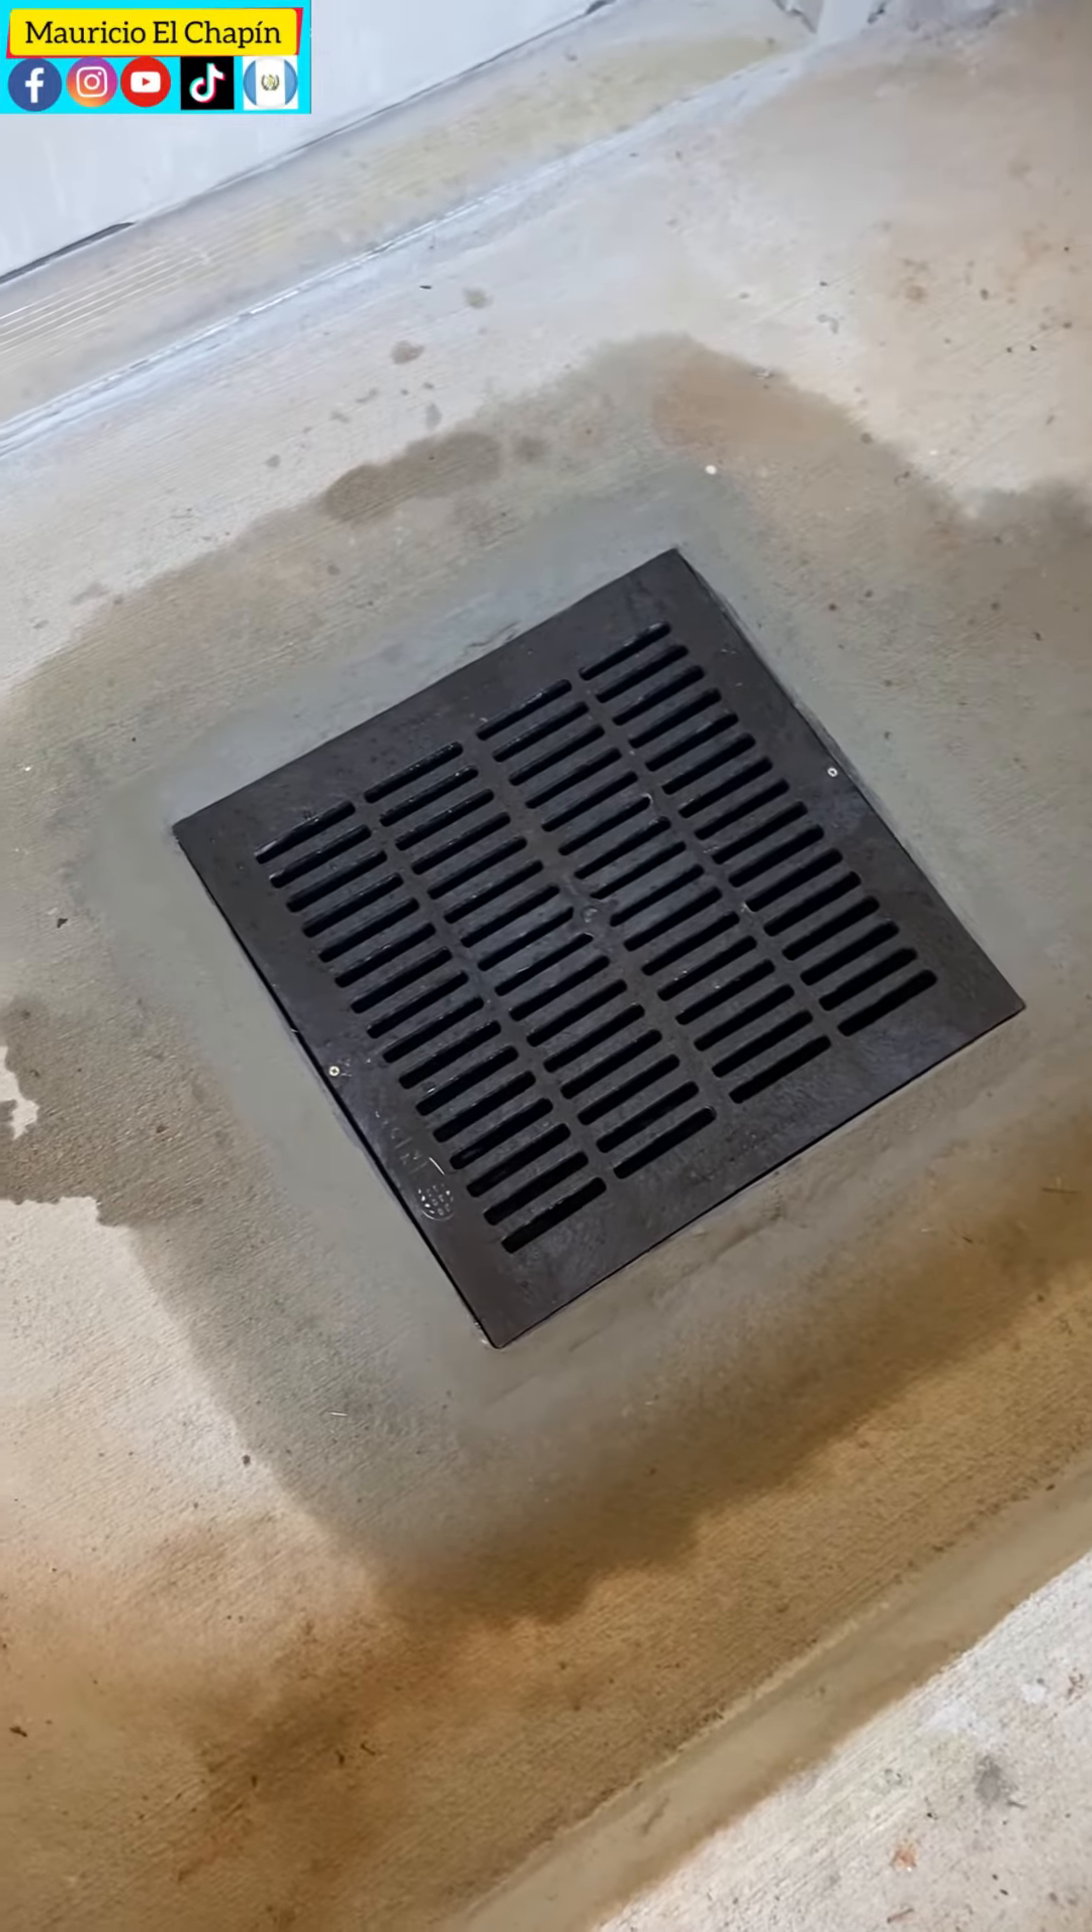Aquí ya hemos terminado este trabajo y así quedó esta caja más grande para el drenaje.